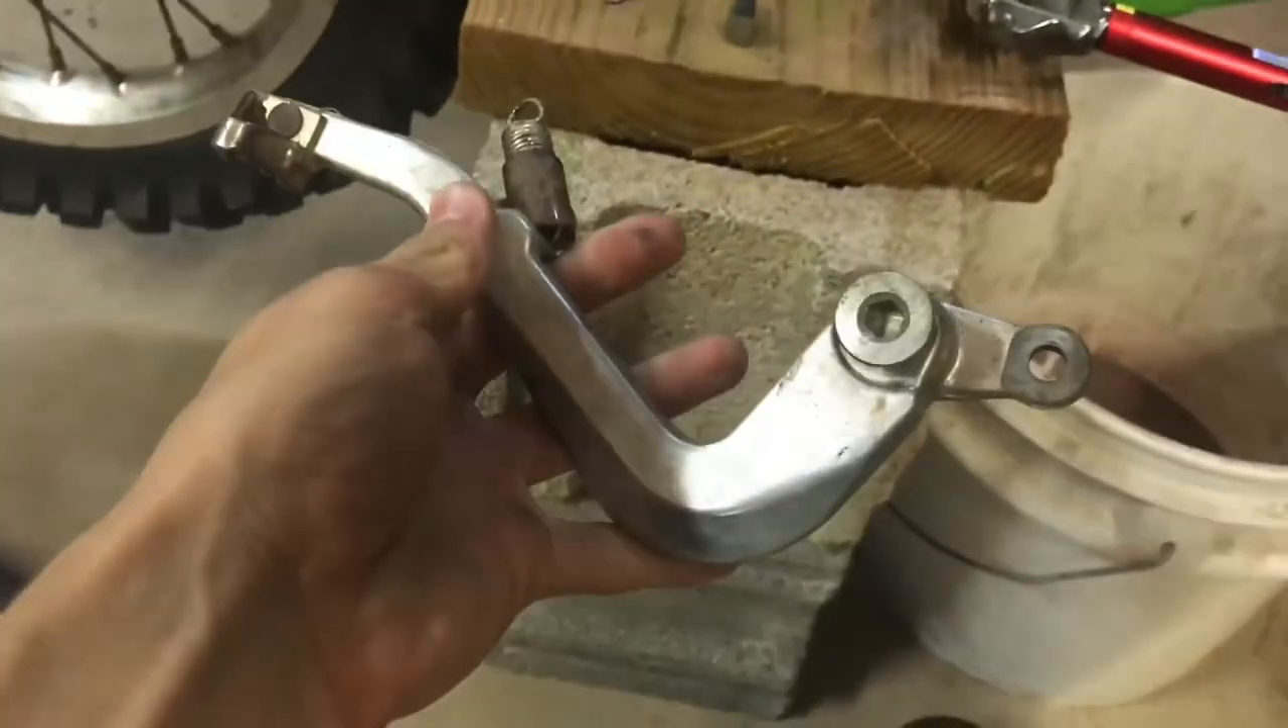All right, so now I got the brake lever off.